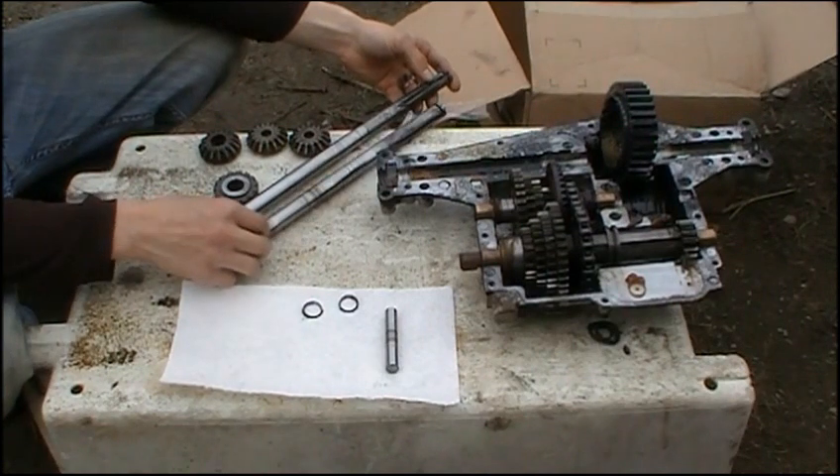Here we've got the long side axle shaft and the short side axle shaft with the spider gears removed.